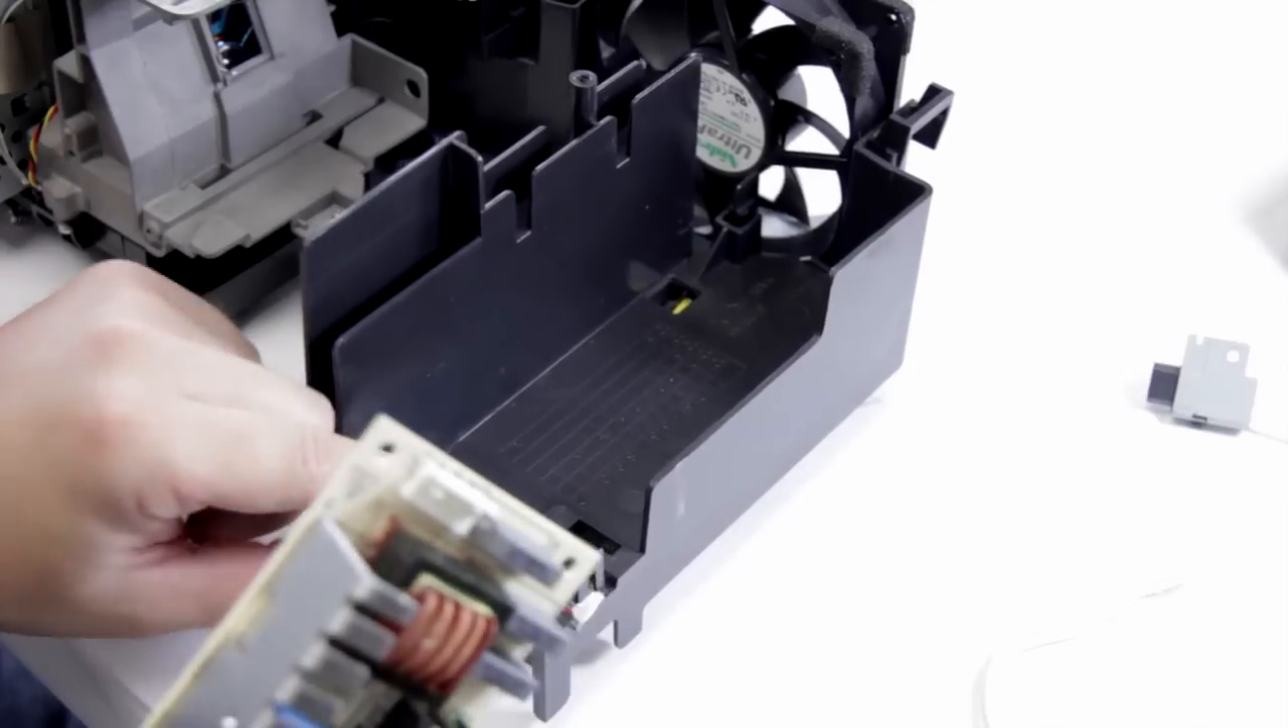And there we go. We've removed our ballast.